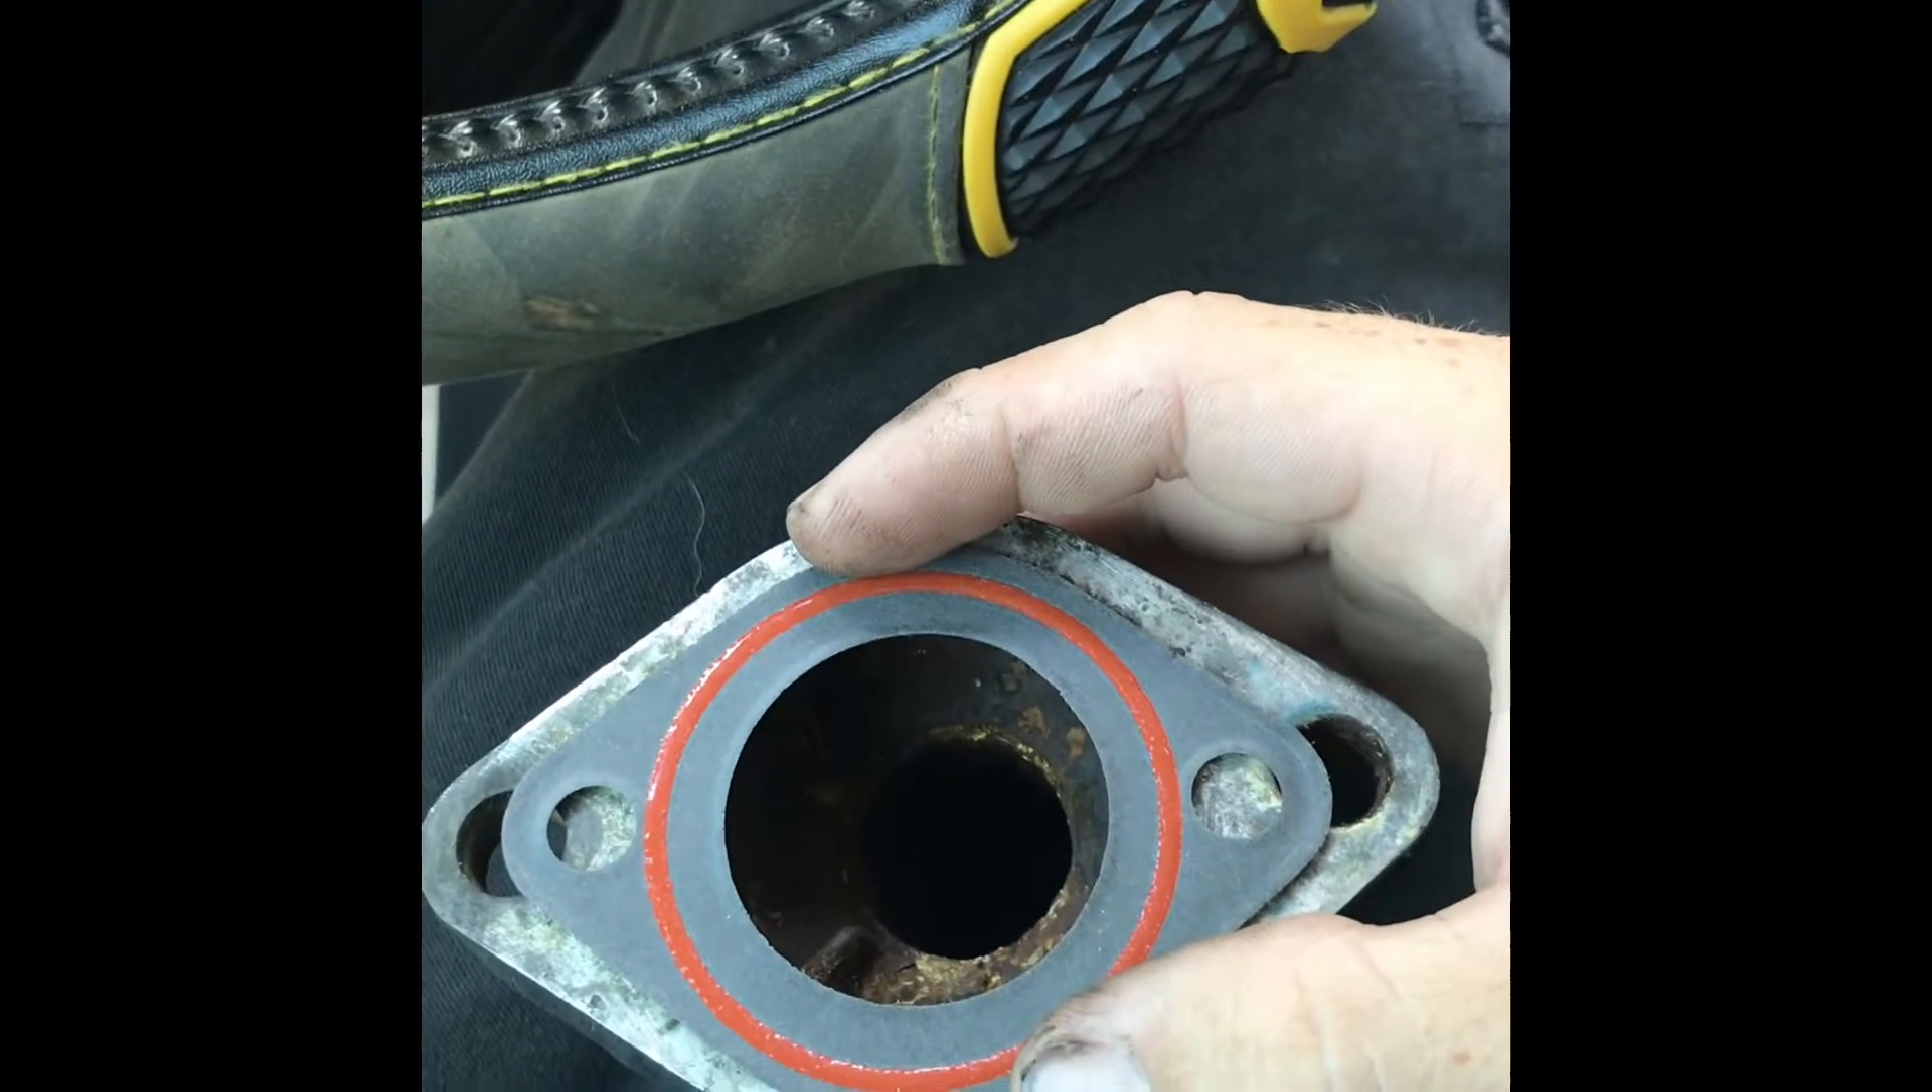As you can see the gasket is way too small.